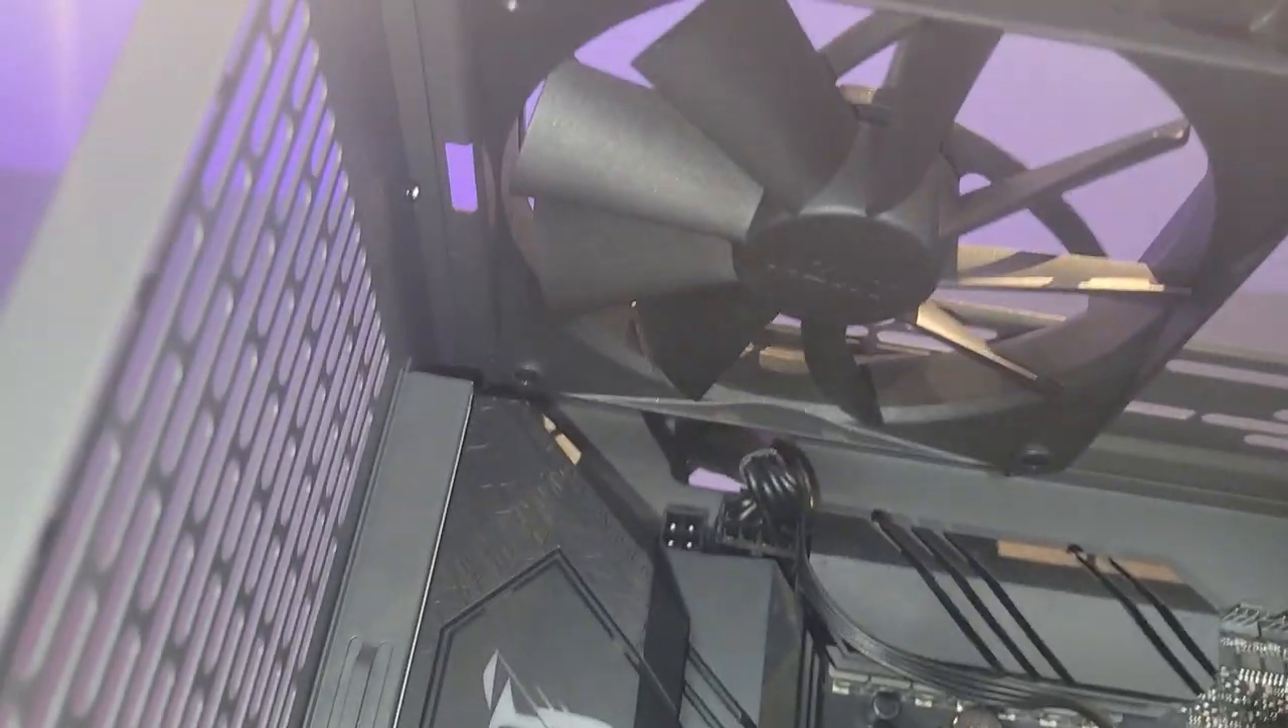So i took the 120 exhaust off the back just because i really like this look nice clean keep that clean and i put the 120 exhaust up top here so i'll have my one exhaust fan up here.